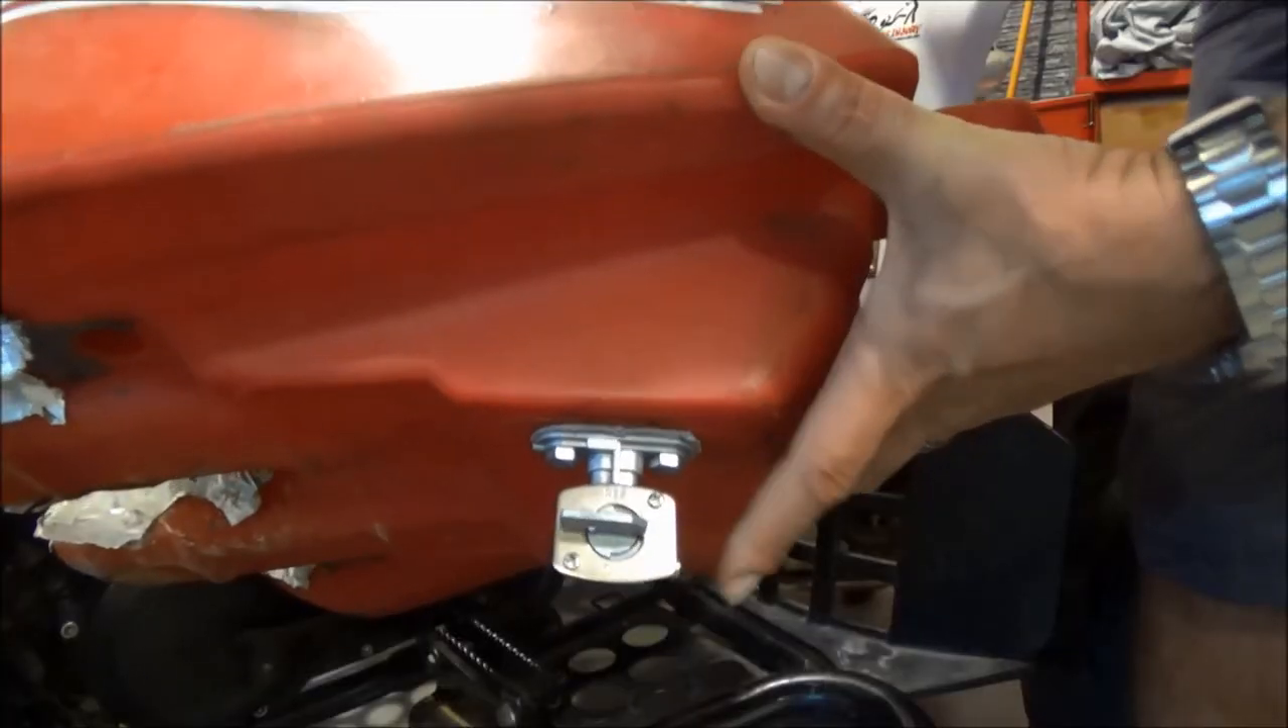There you go a new fuel switch on the fuel tank.